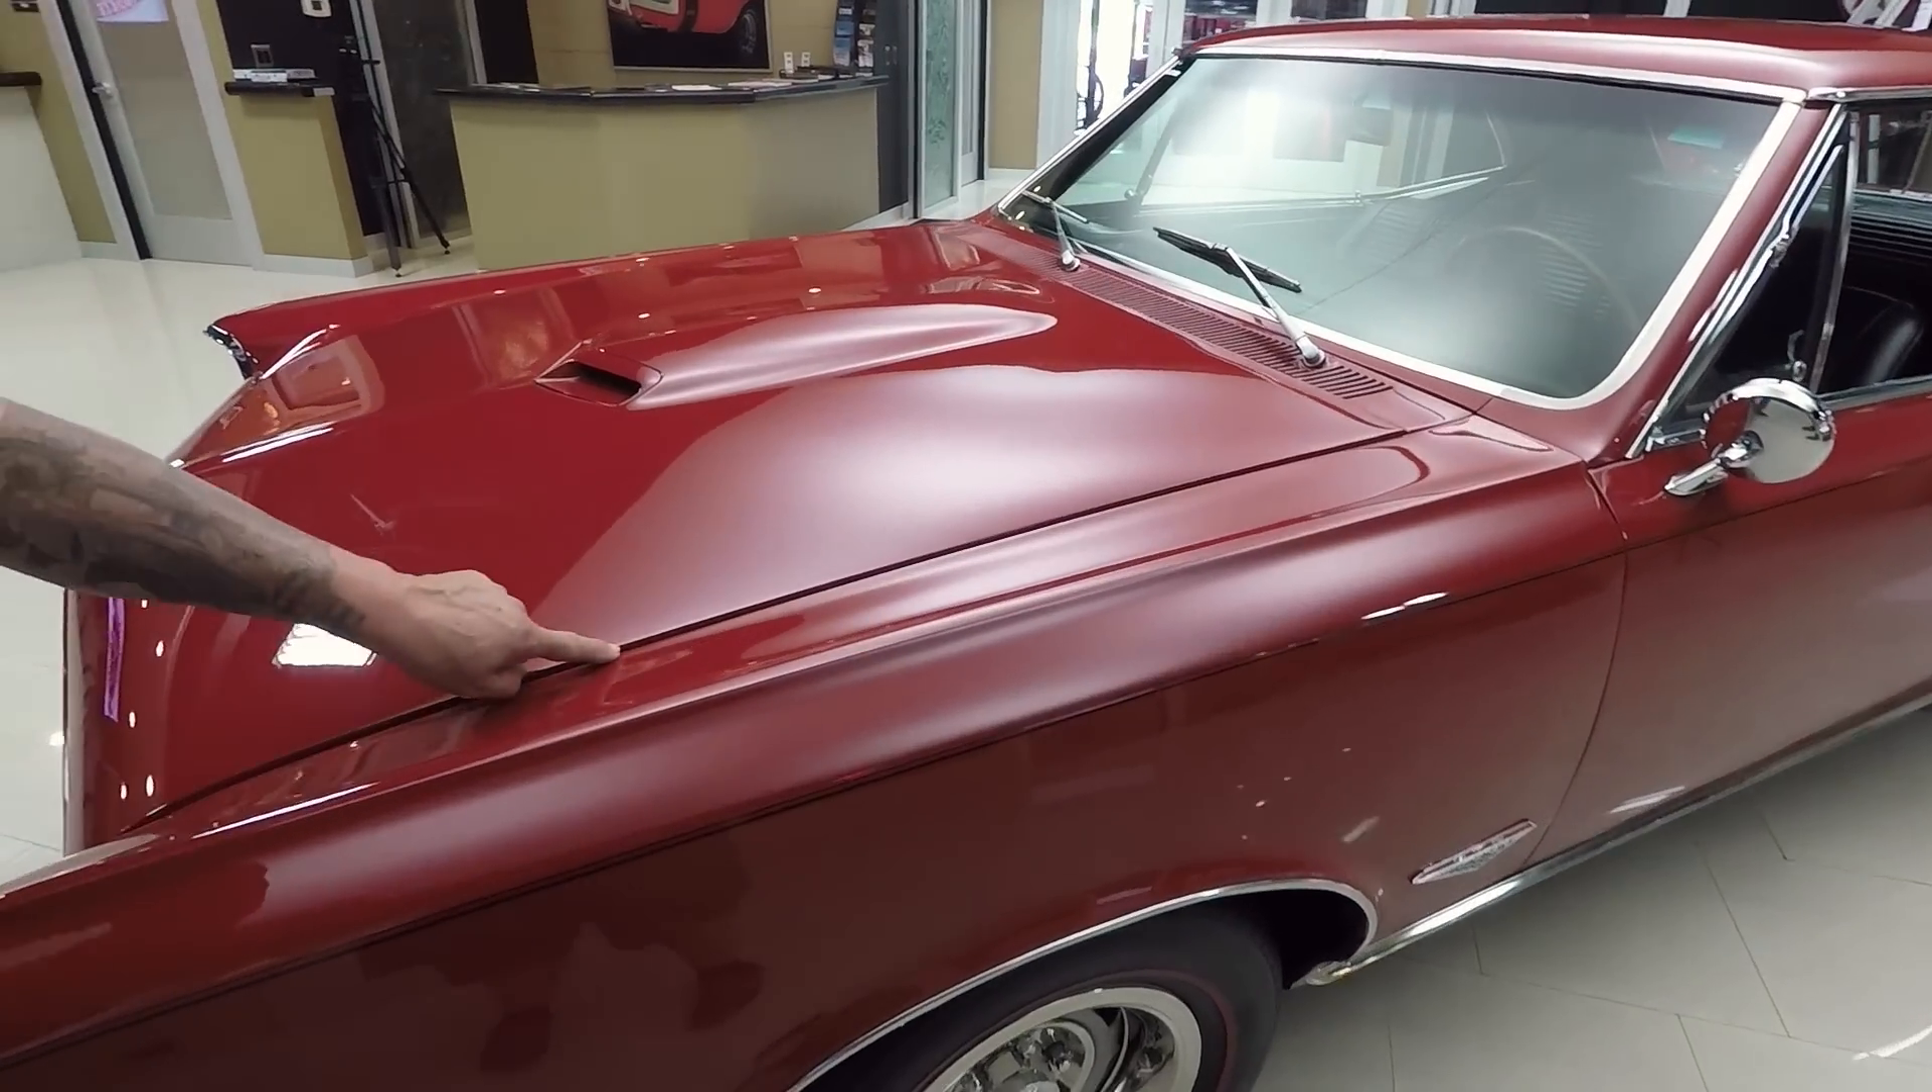The hood's lined up nice.